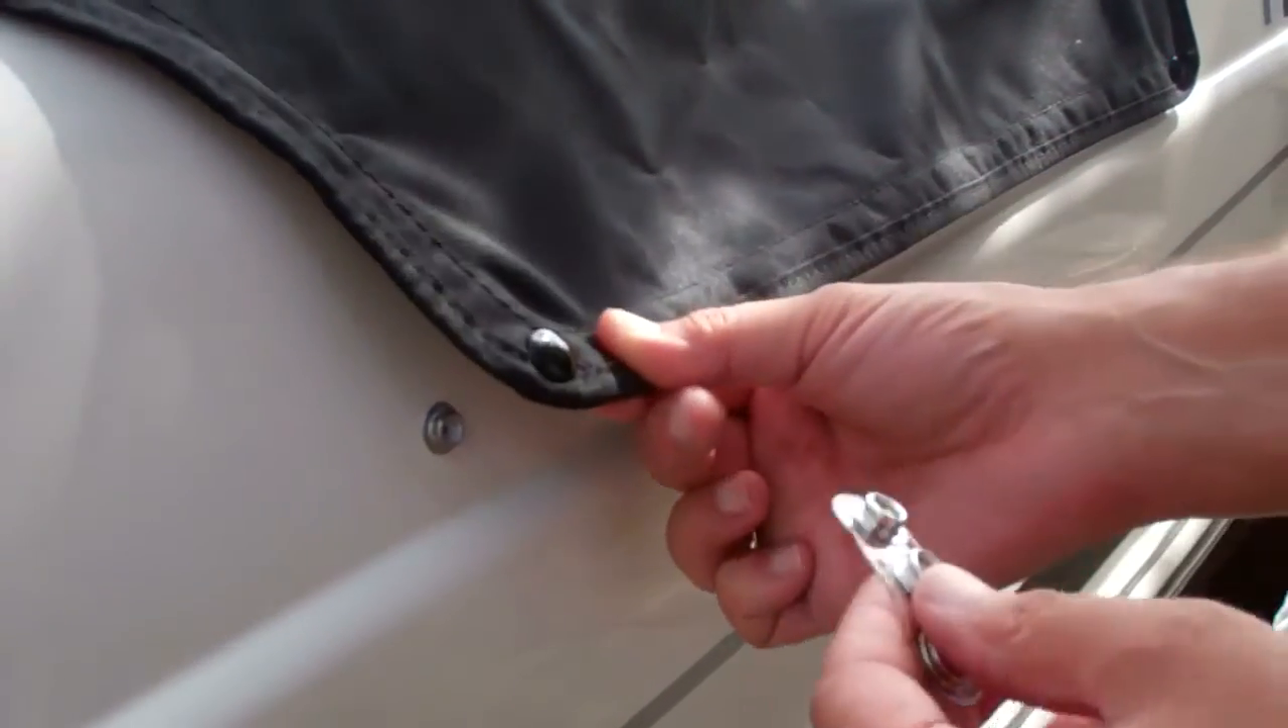As you can see, I've got one more snap to place, but it's just a little bit short of the snap that's on the boat.